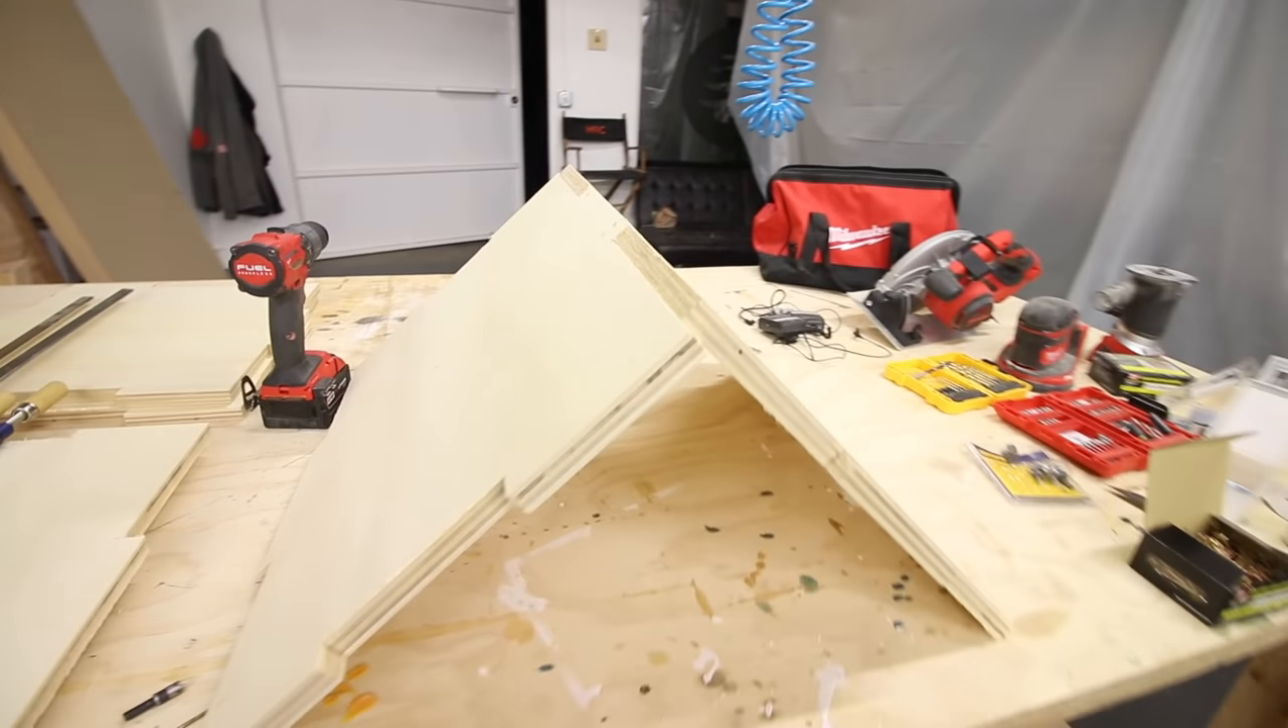Okay so we got the first two panels put together.